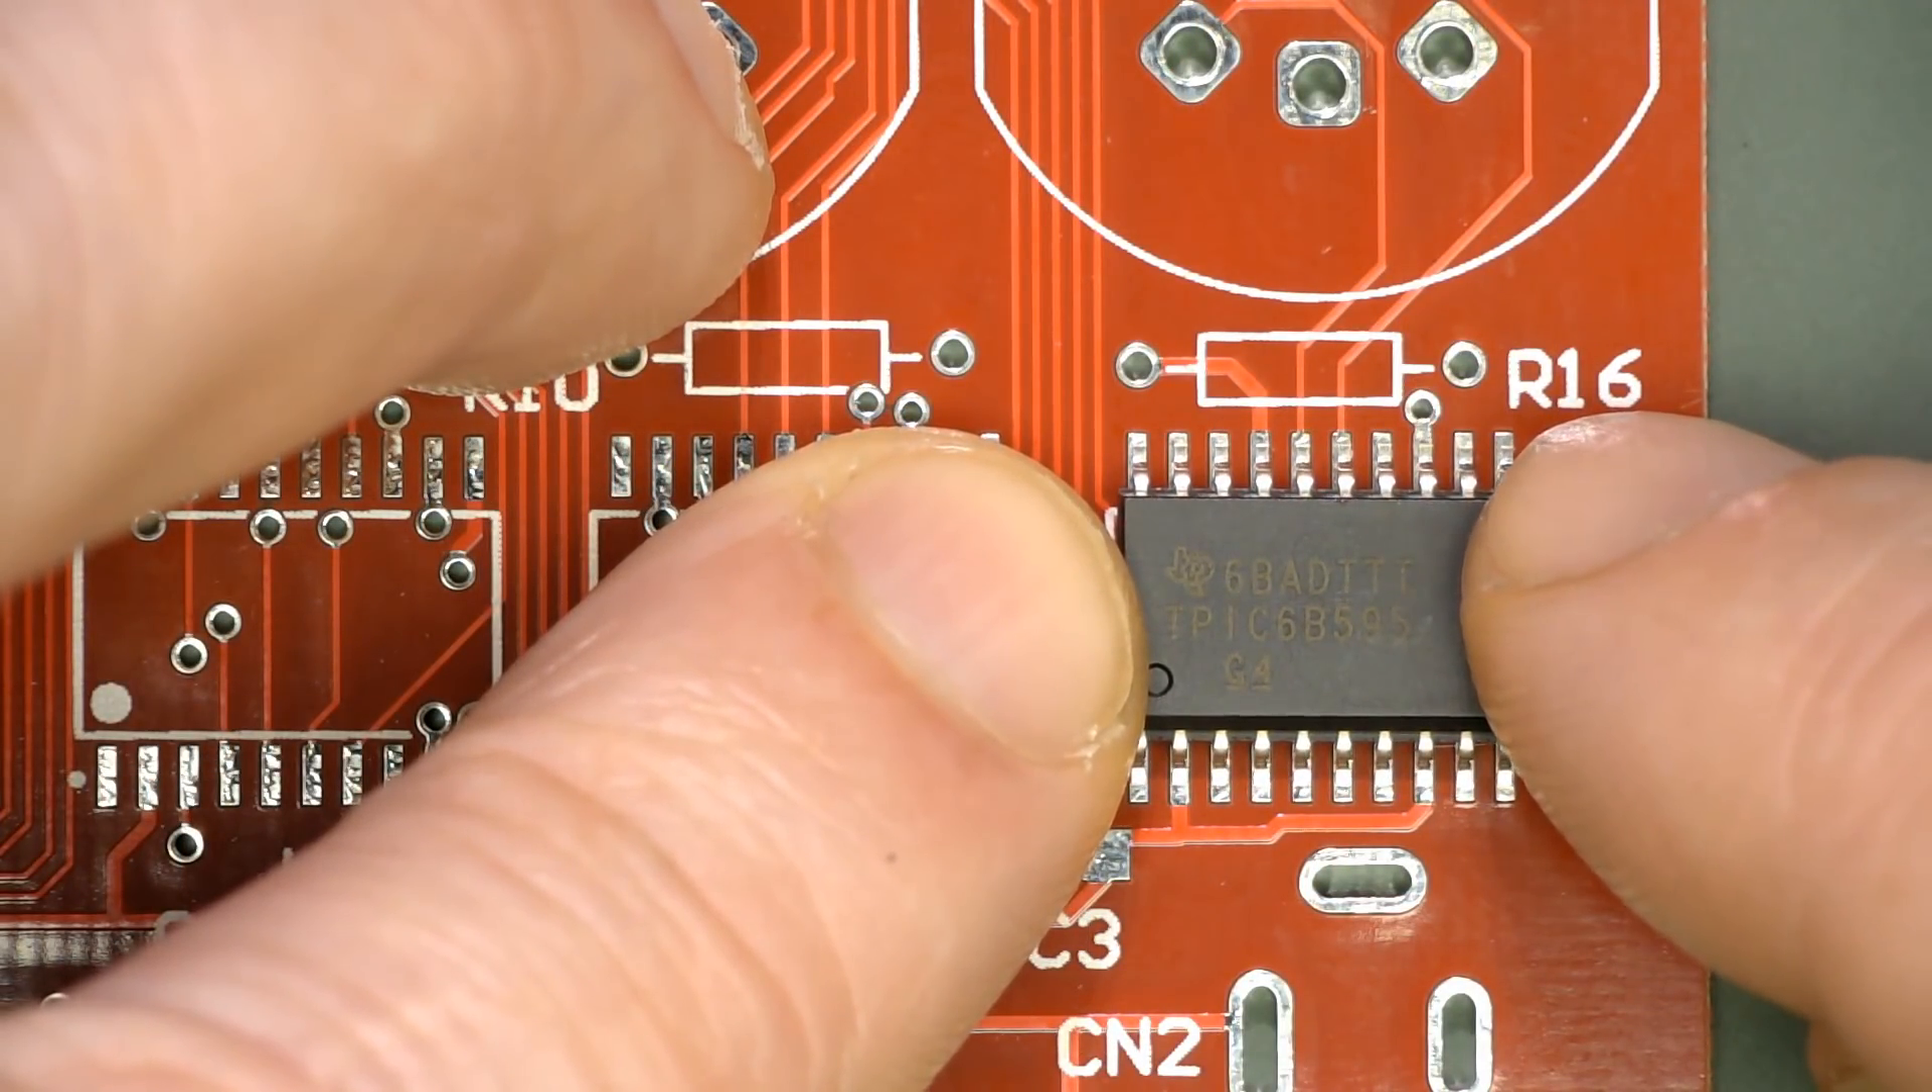Just checking that my chip matches the footprint. Yep, very nice.